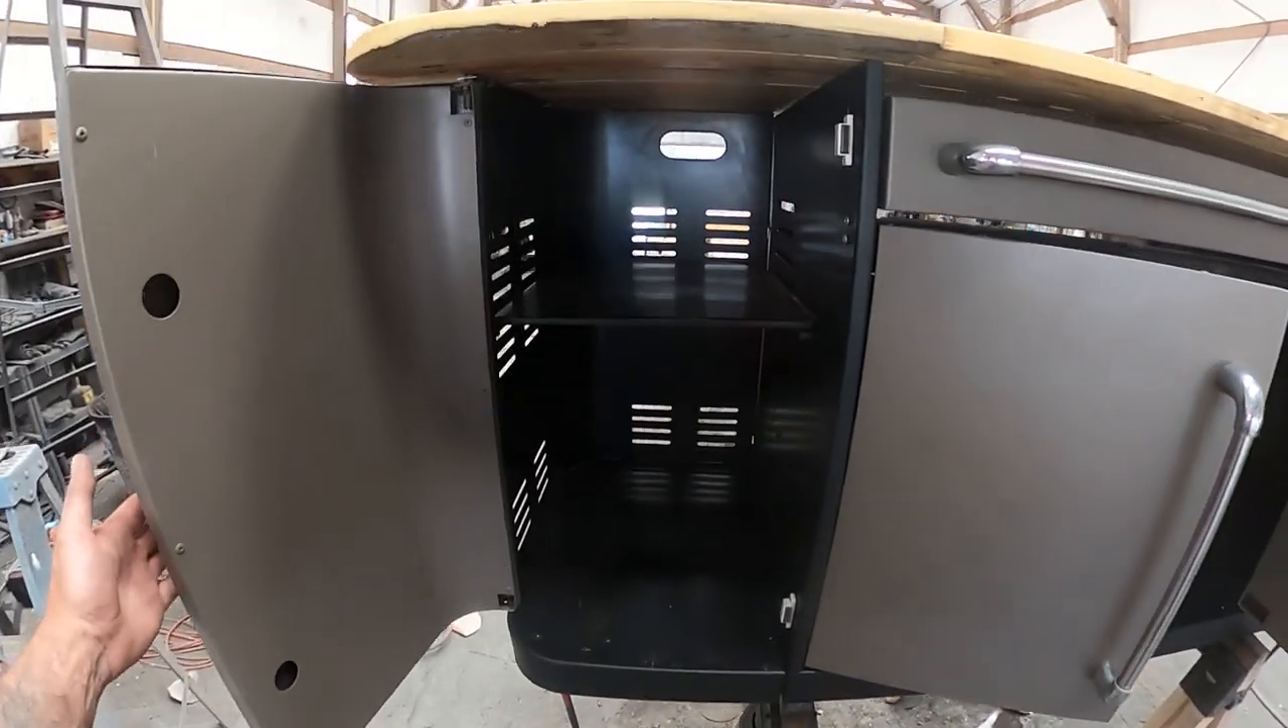All the doors mounted. Got the shelves in it.